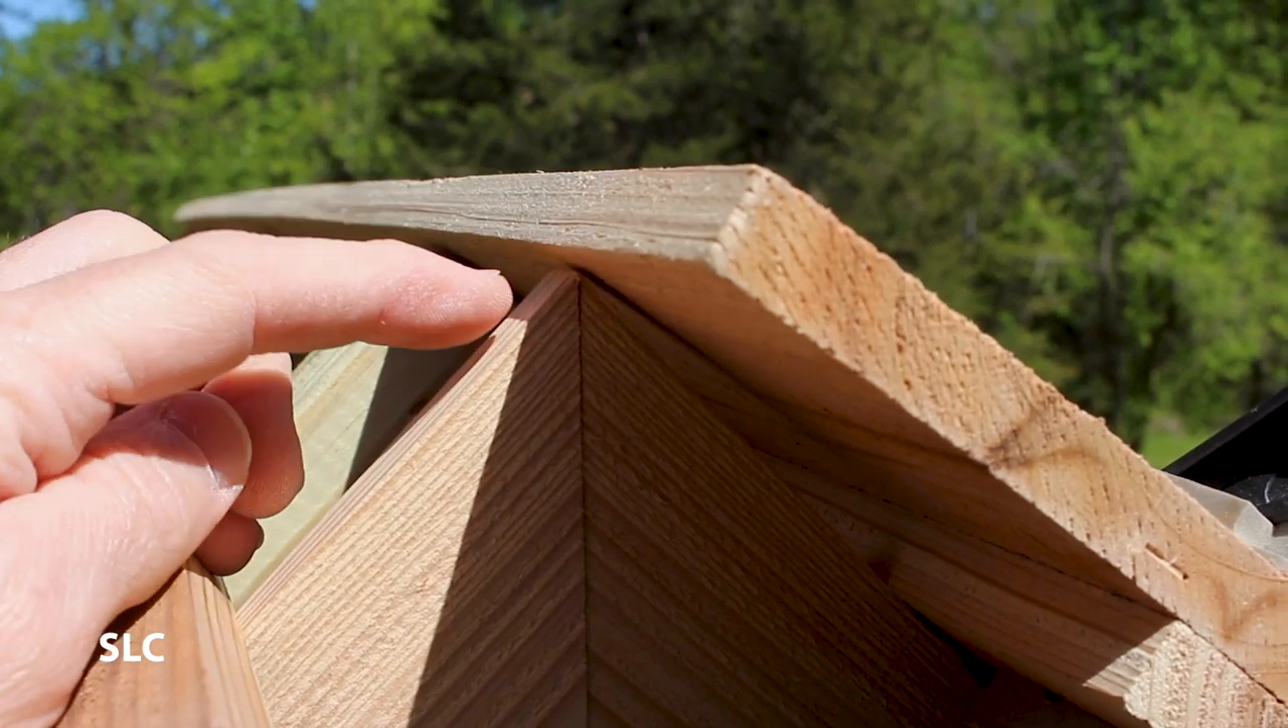As you can see here this board is actually overlapping the top.